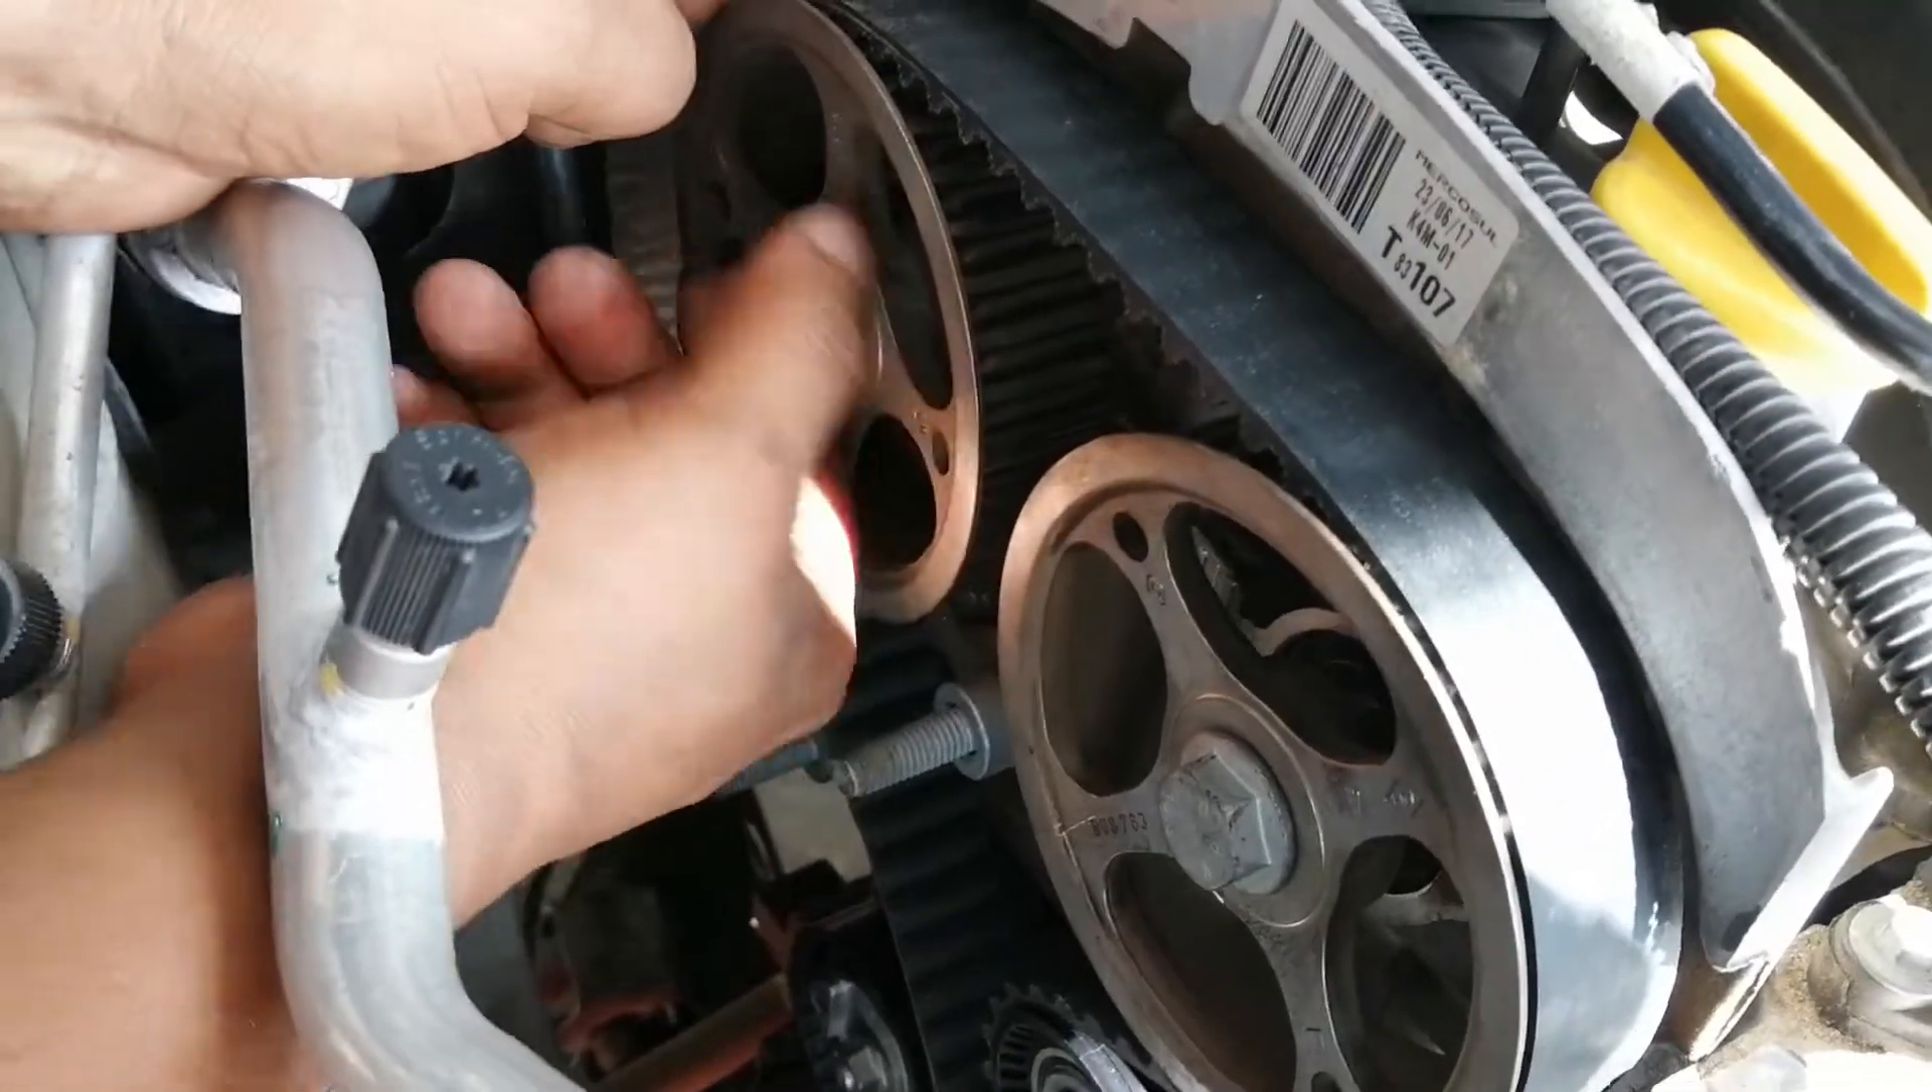Bueno amigos Ya colocamos nuestra banda.